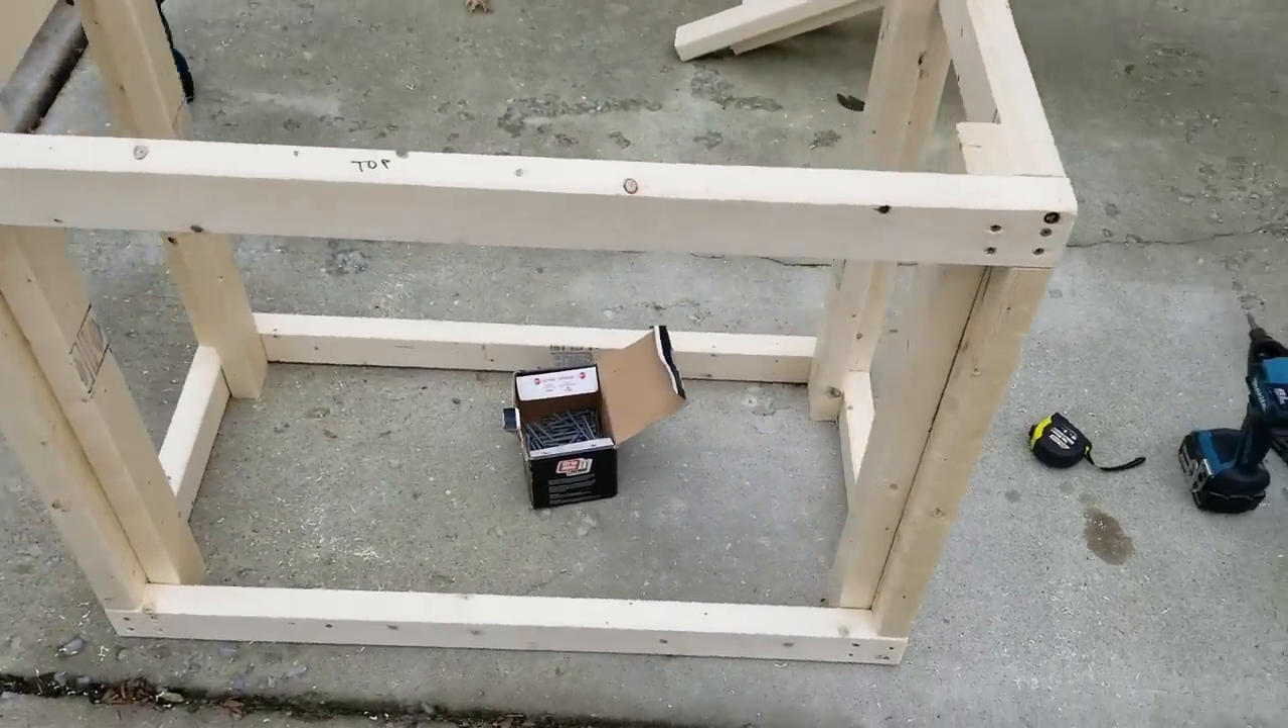So now here is the frame all assembled. All the screws are in. All the supports are mounted.